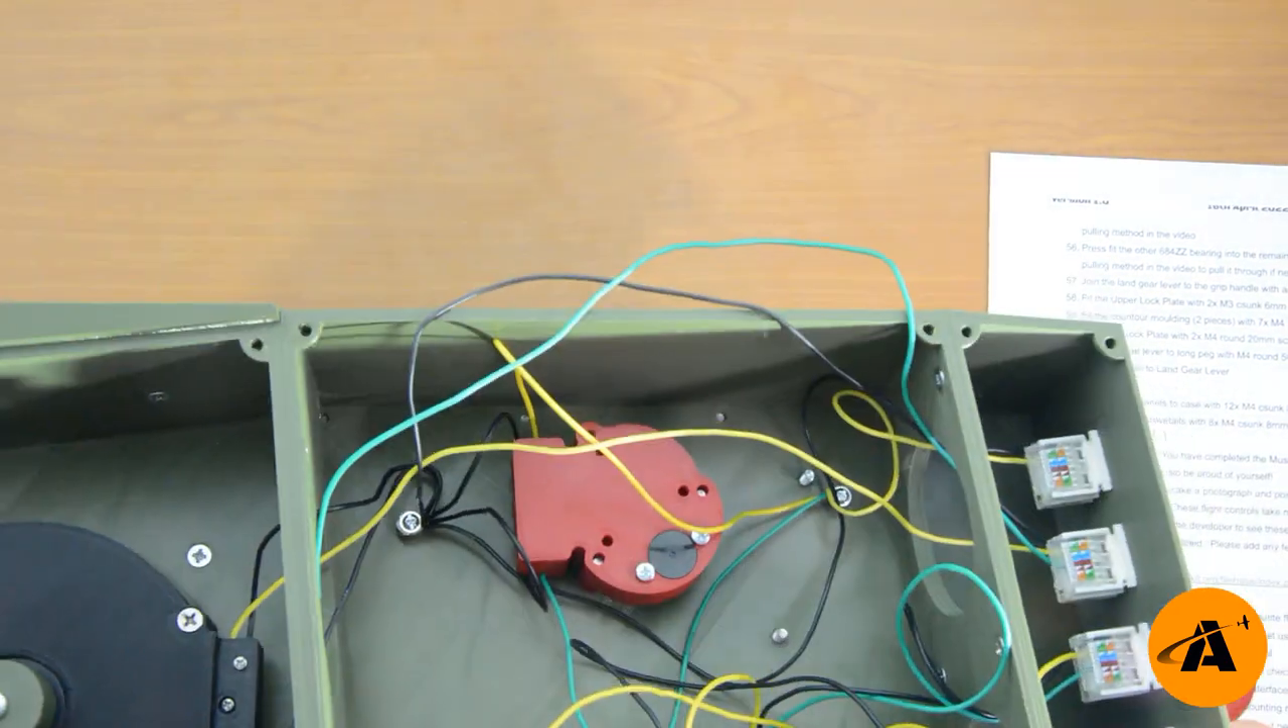Uh, folks, we haven't got the back on this thing yet.